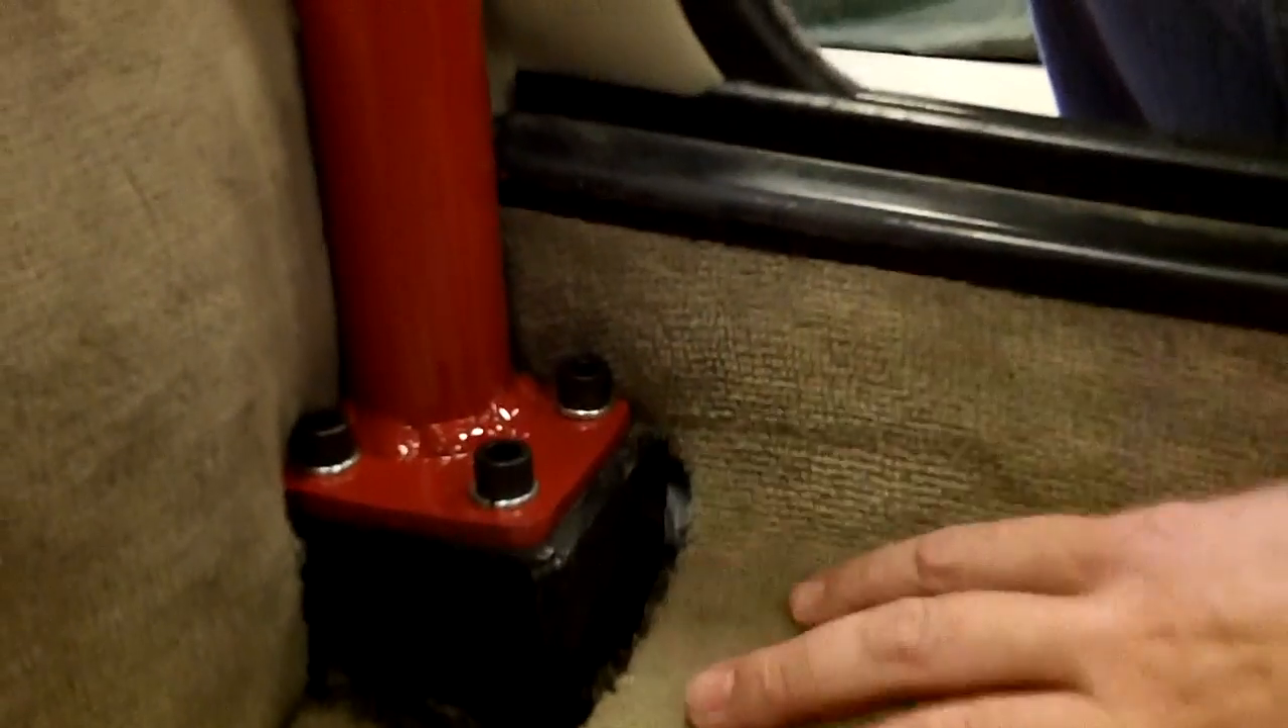All right so we got our cage bolted down to our boxes.